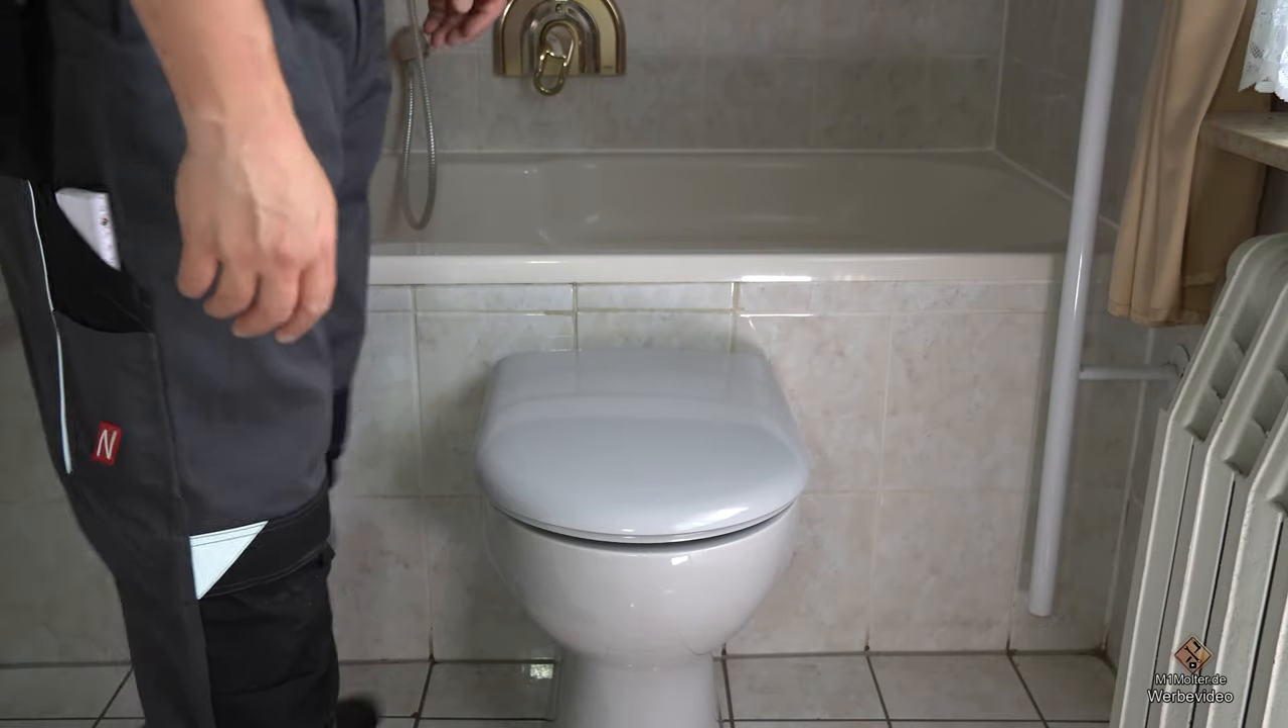Den WC-Sitz wieder aufbringen. Und somit haben wir auch diesen WC-Sitz montiert.